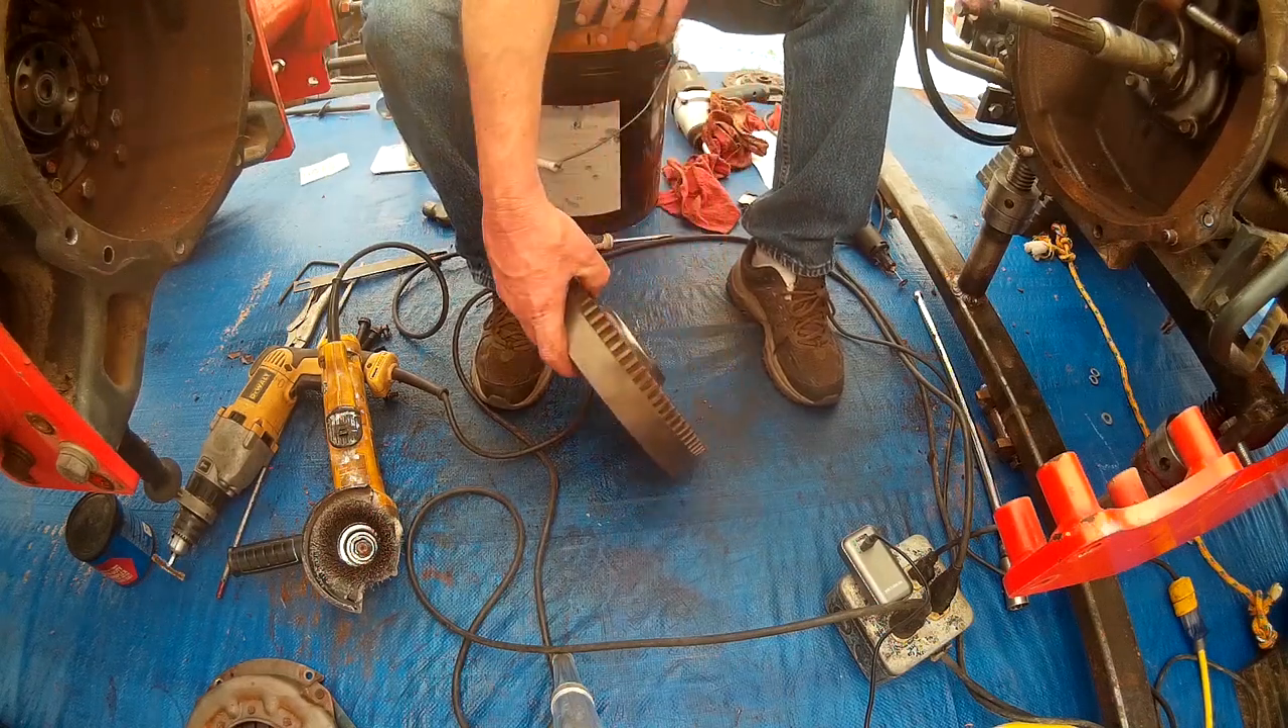All right, so we got the flywheel off, all cleaned up, and she's looking good.